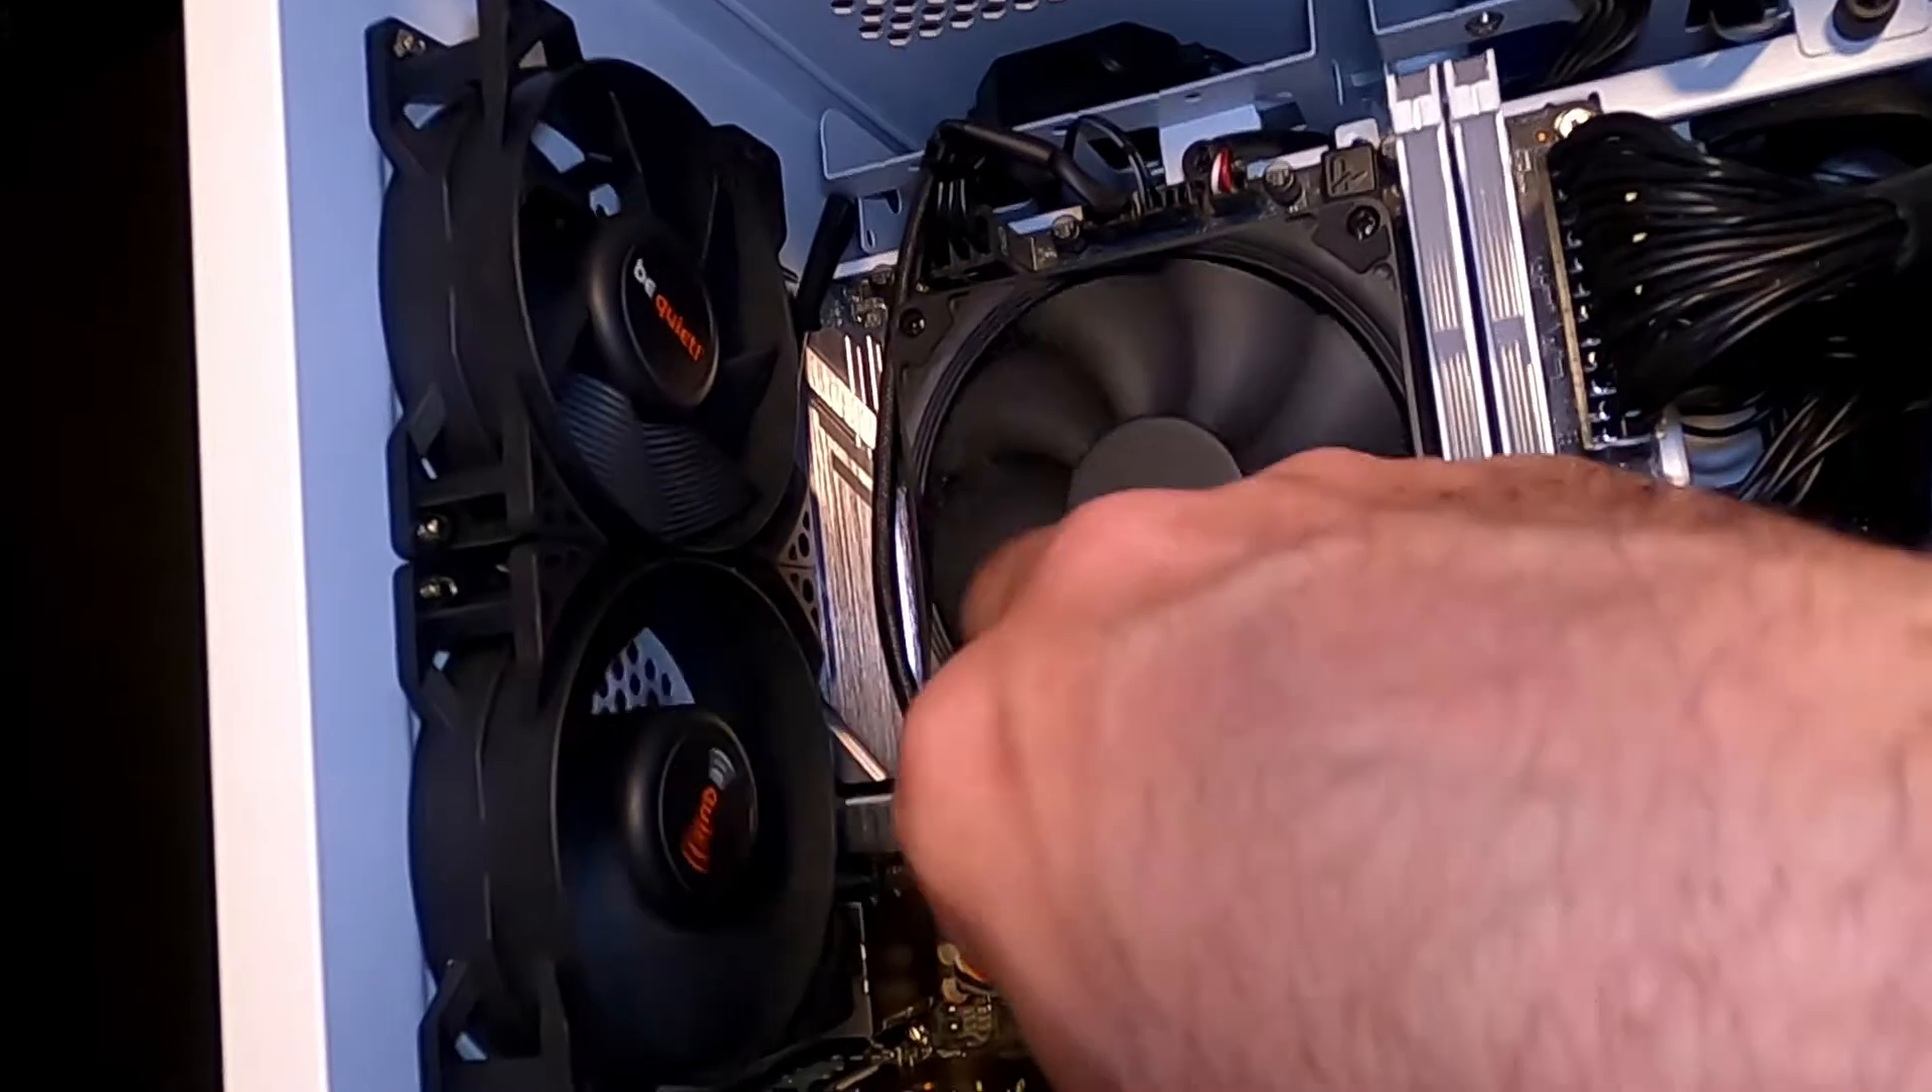And there's our two fans now installed ready to go.